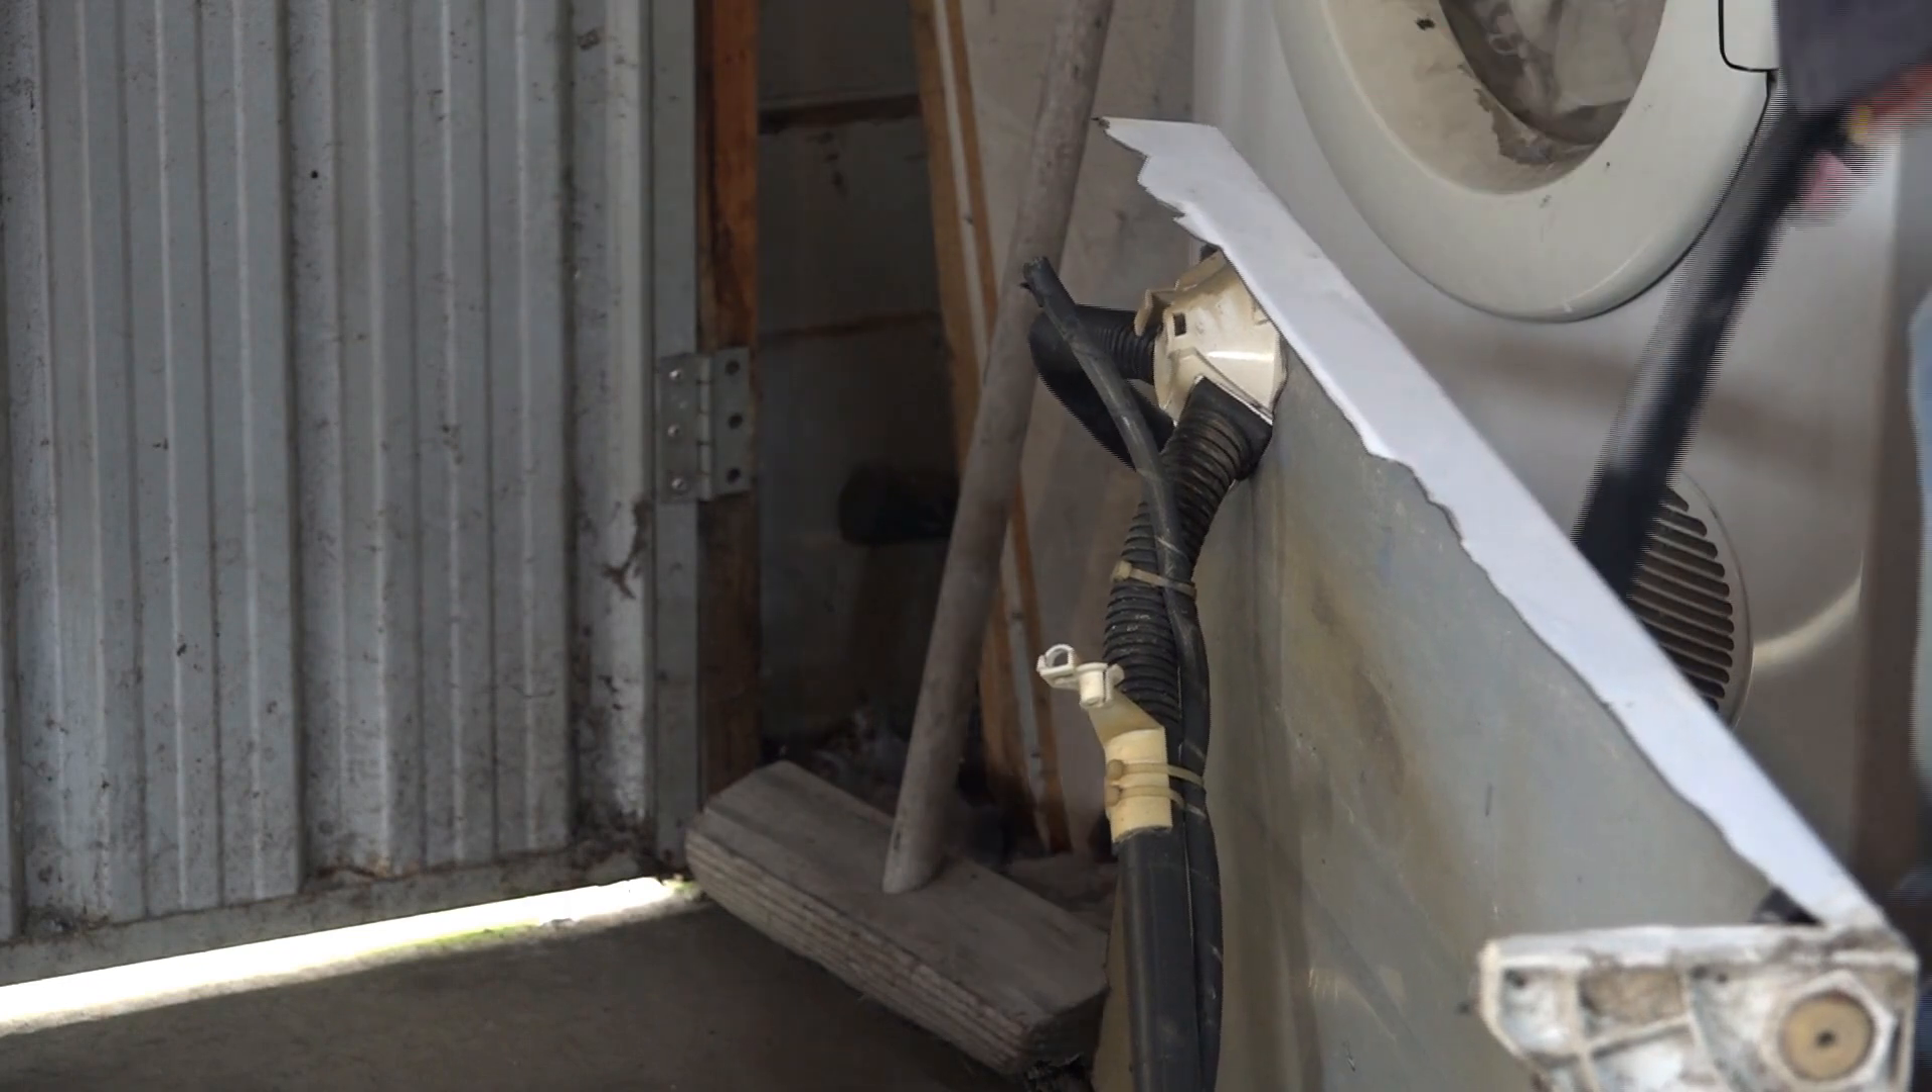So so we still got one pesky hose hanging on here guys so we'll just get rid of him.